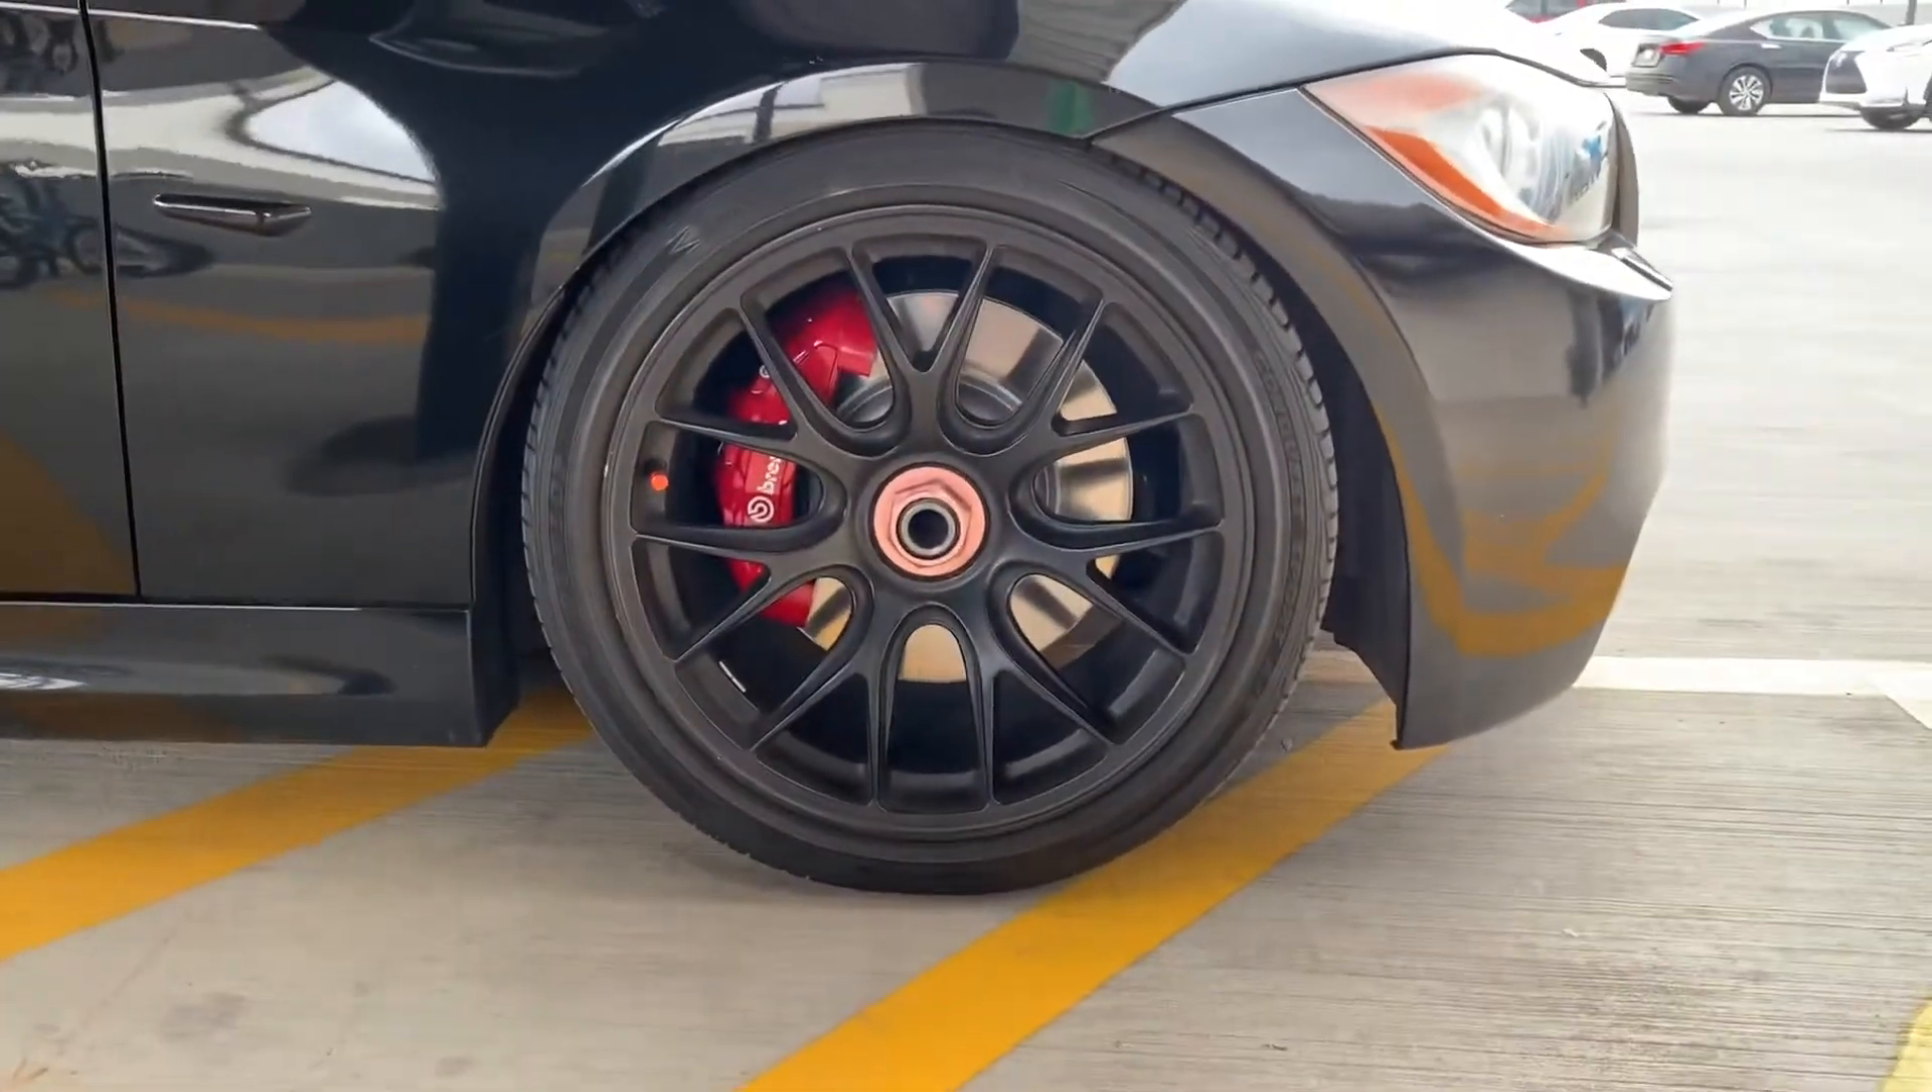As you can see I have the fronts on and they look beautiful they fit just right they look they matched up exactly like what I said.